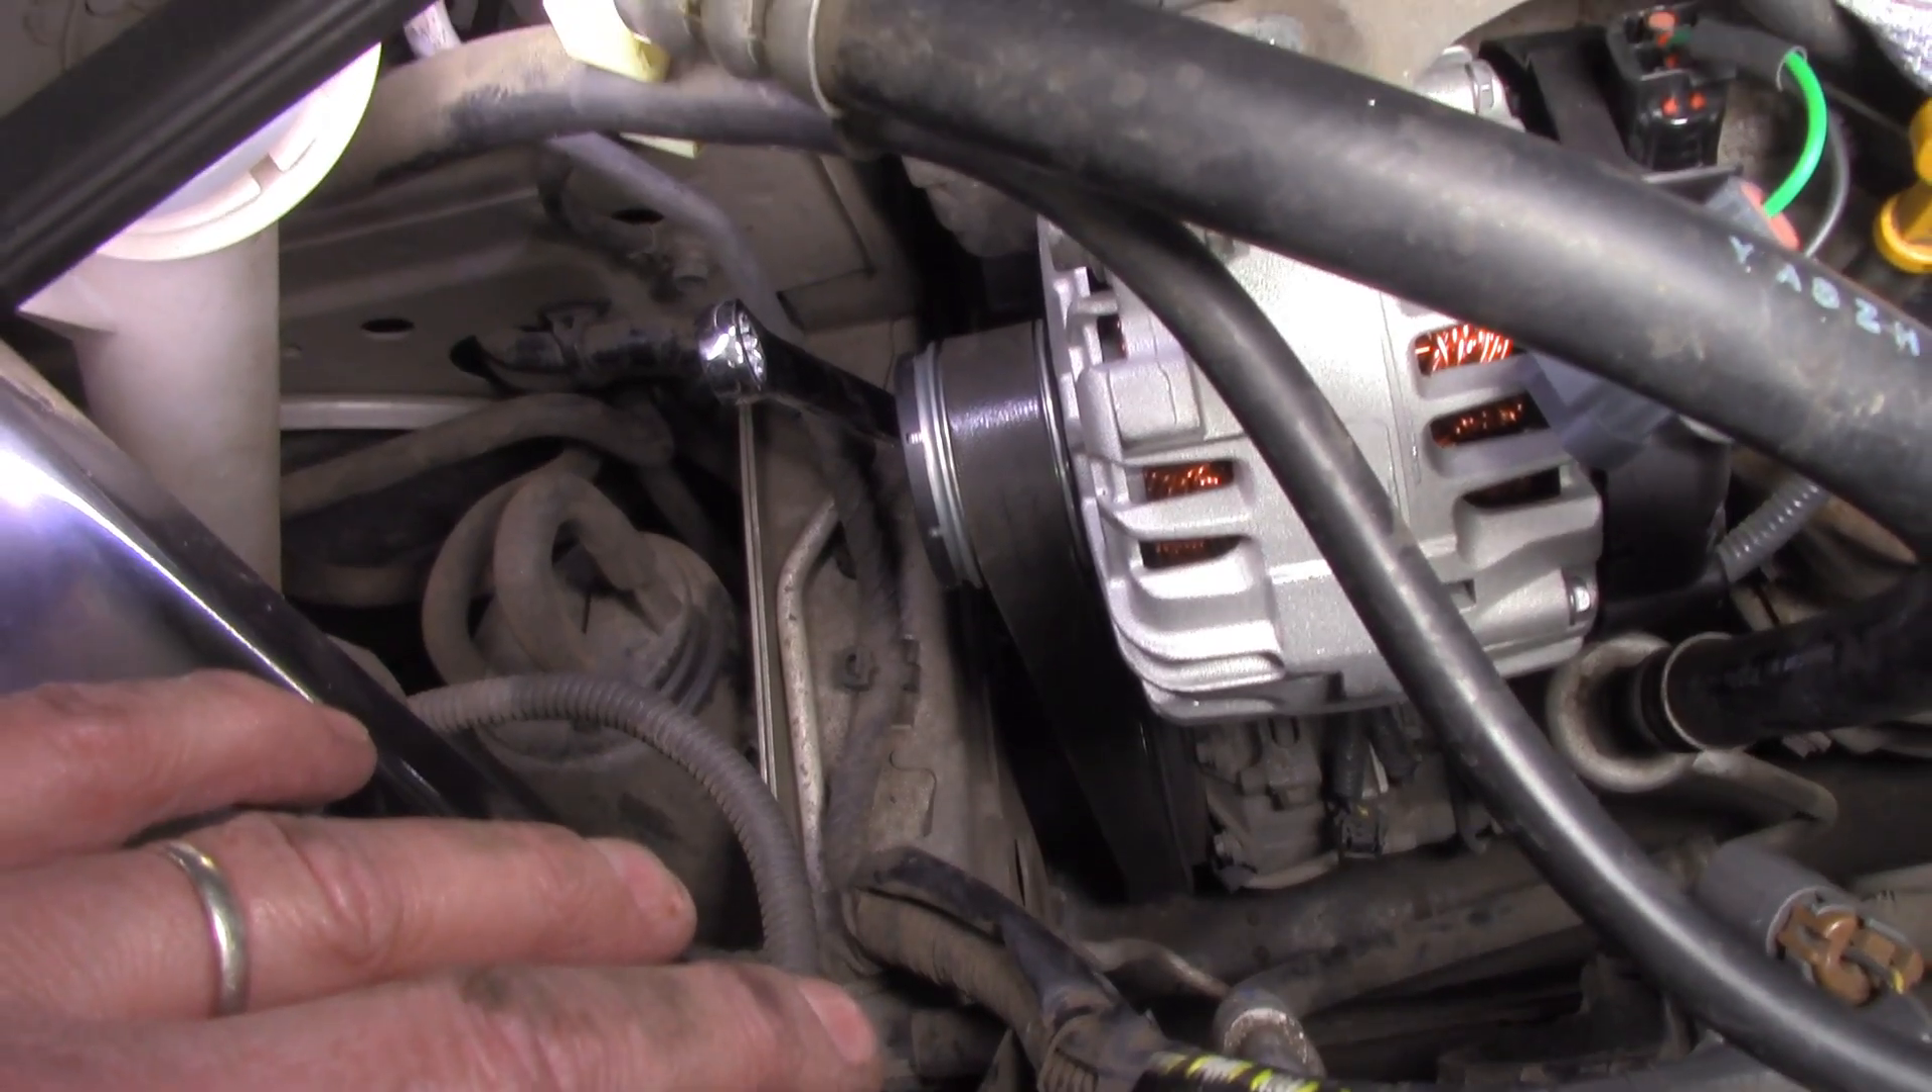I didn't lose any of the belt off any of the pulleys so I was pretty happy with that result and the alternator's in place.